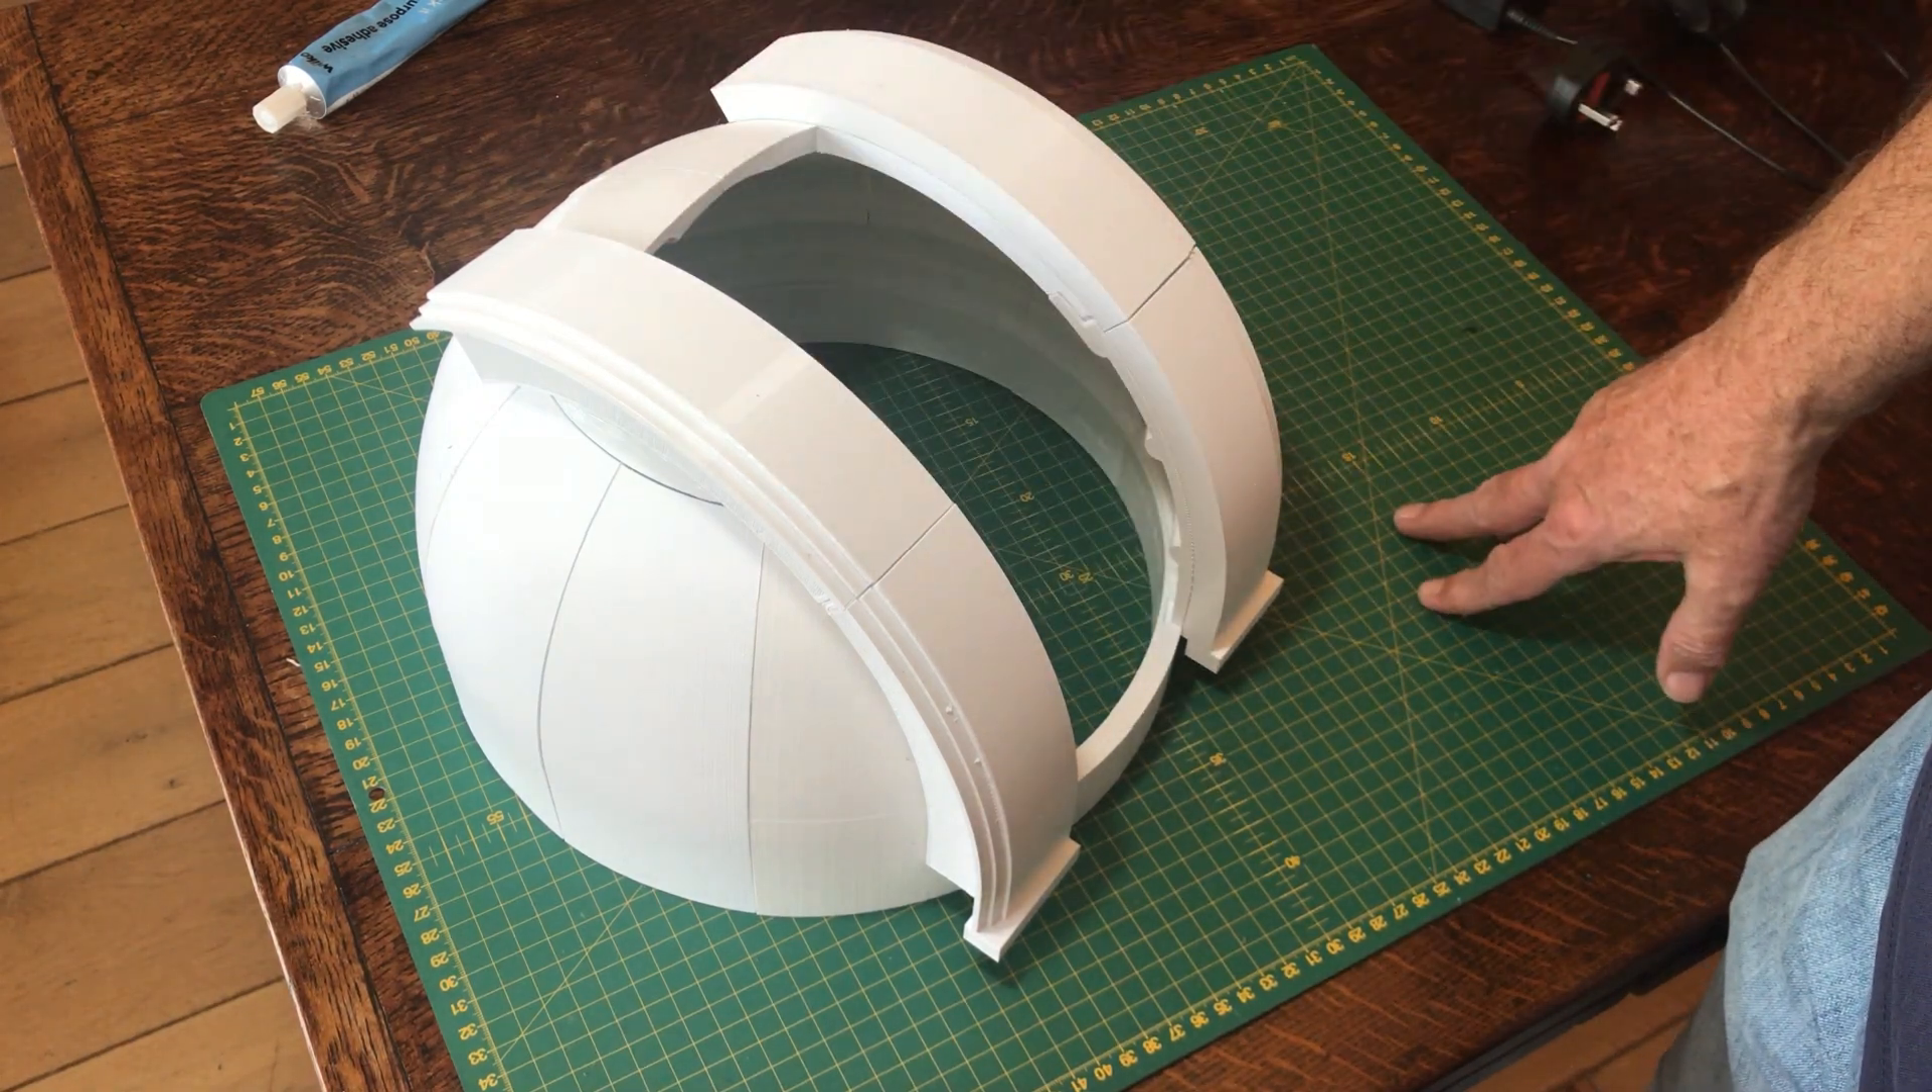So there you are those are the the fake doors in place on top of the dome and that's ready to go back onto the the telescope itself.